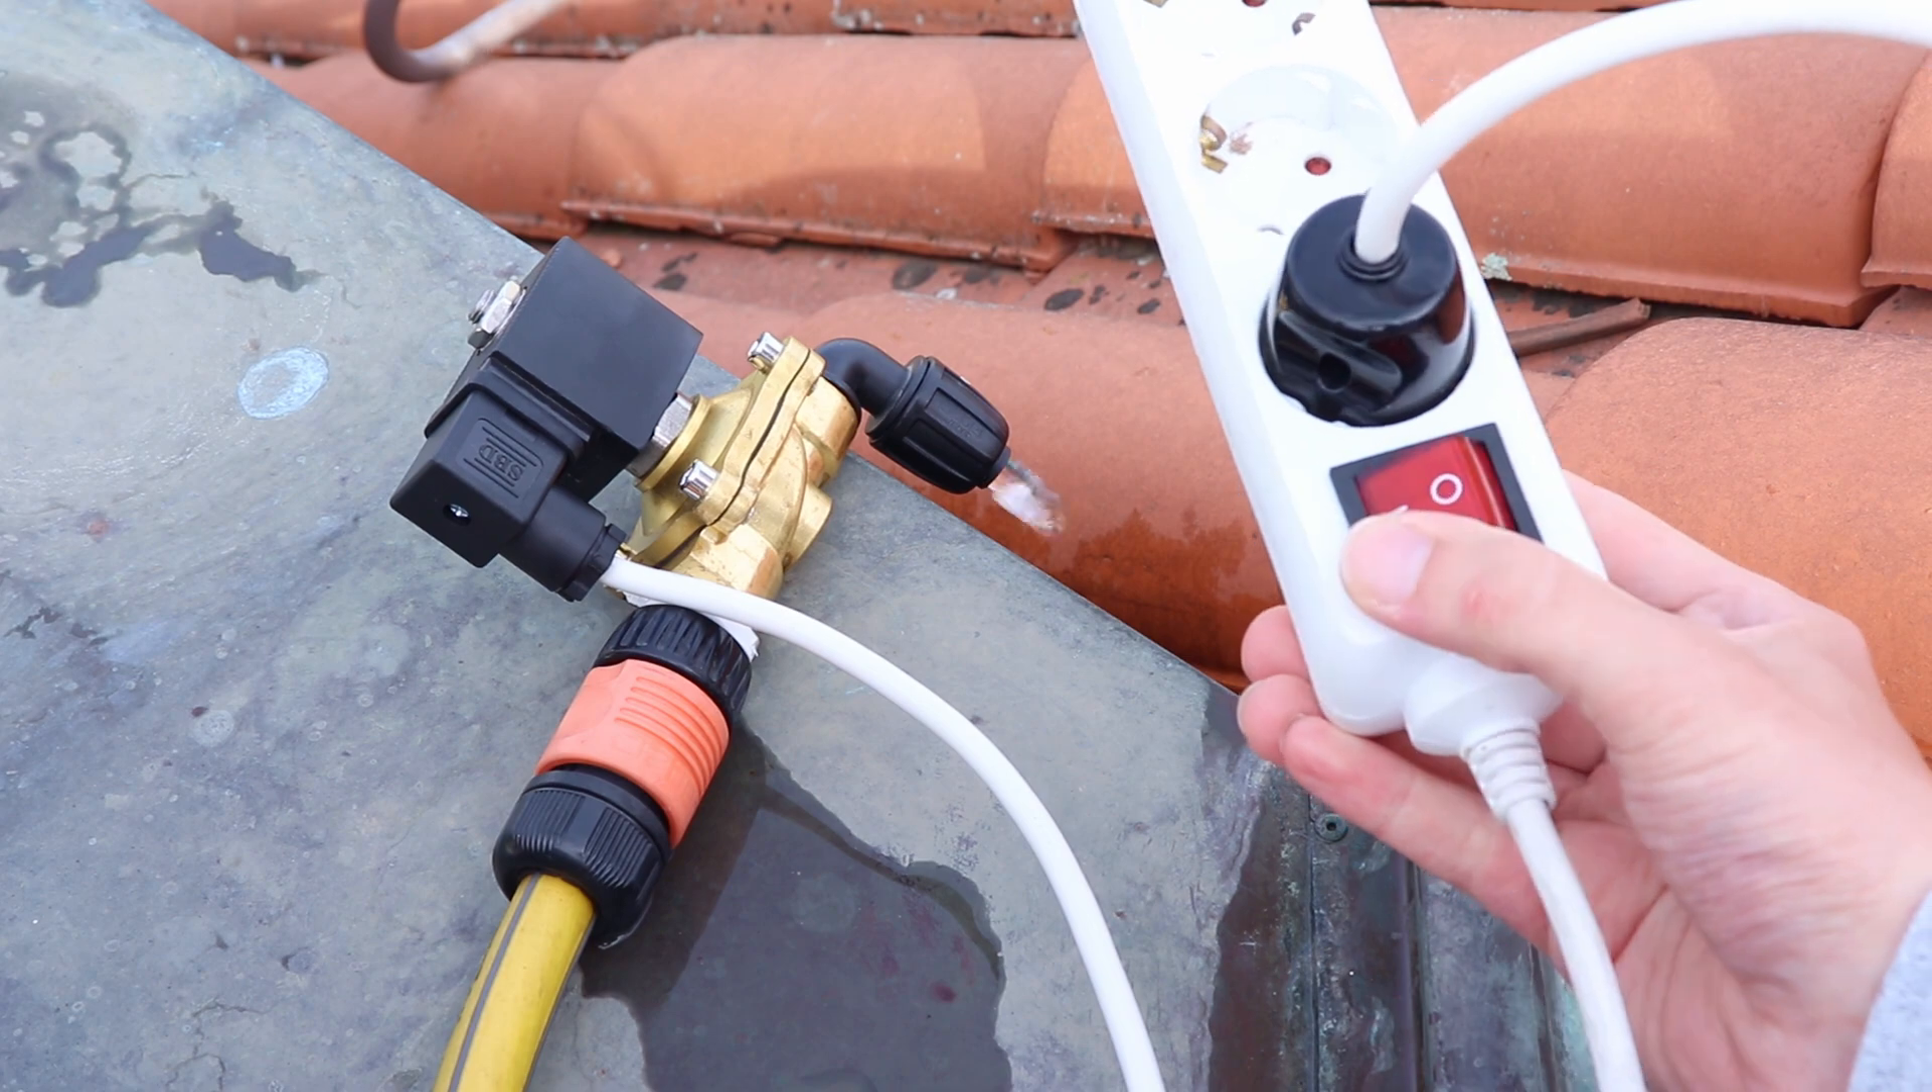Per provare la valvola l'ho collegata temporaneamente al tubo dell'acqua che uso per innaffiare.